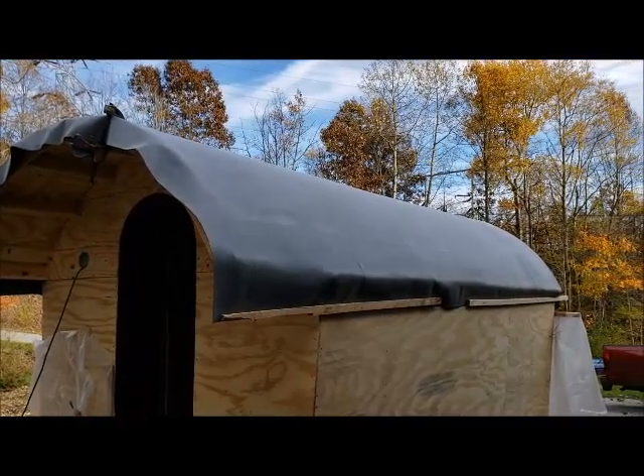So that's where we're at, the roof's on it now.